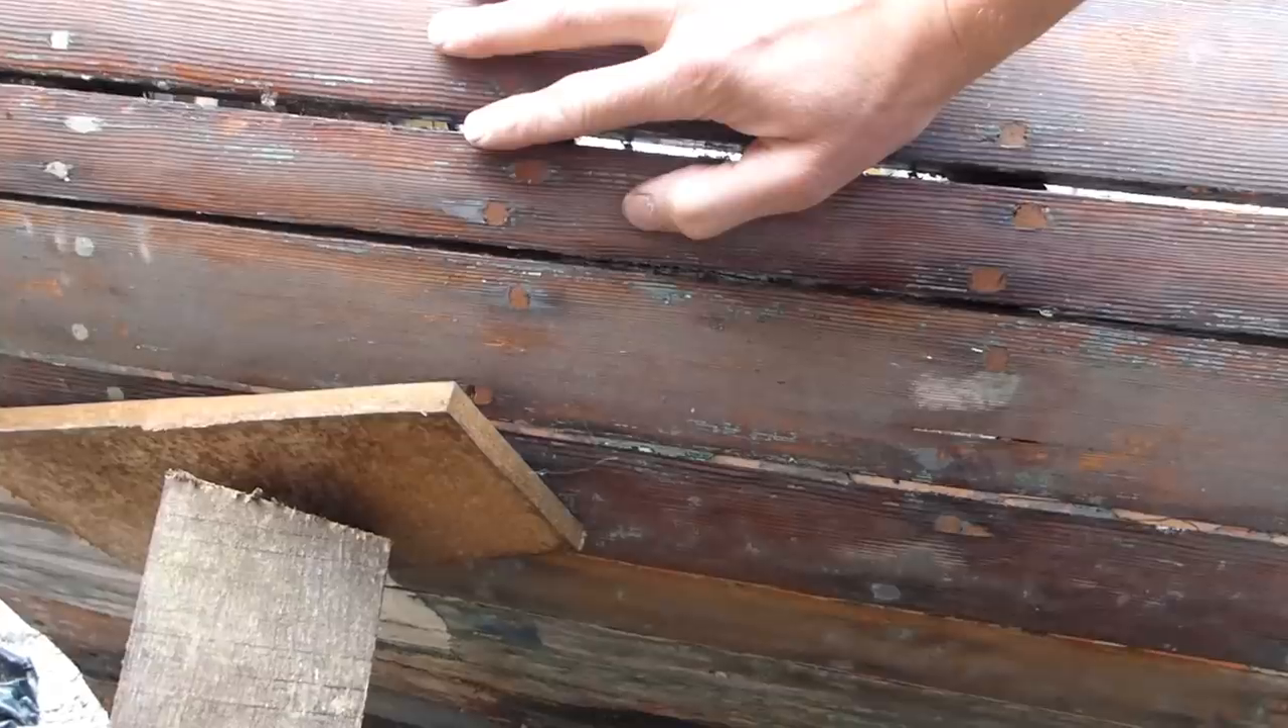And as we get towards the after side of the plank here, the gap opening up here is quite large.